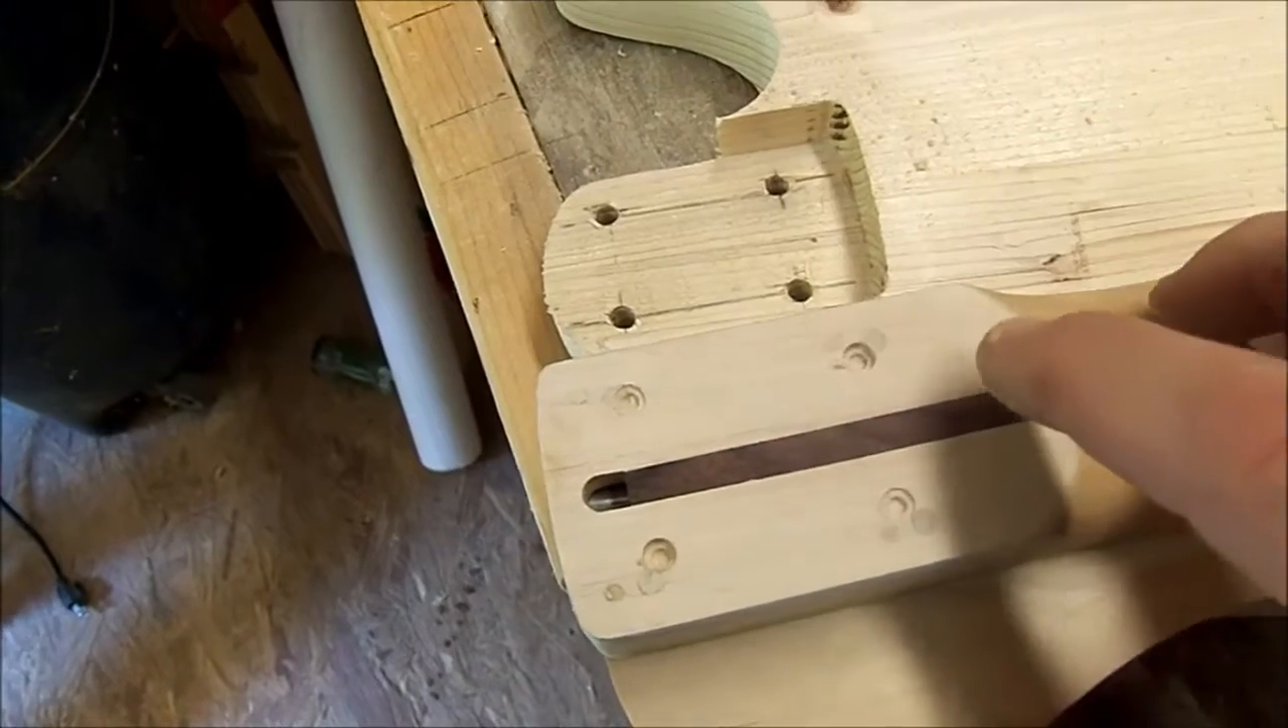And now with the neck out of the neck pocket you can see where my four indents are for my holes.